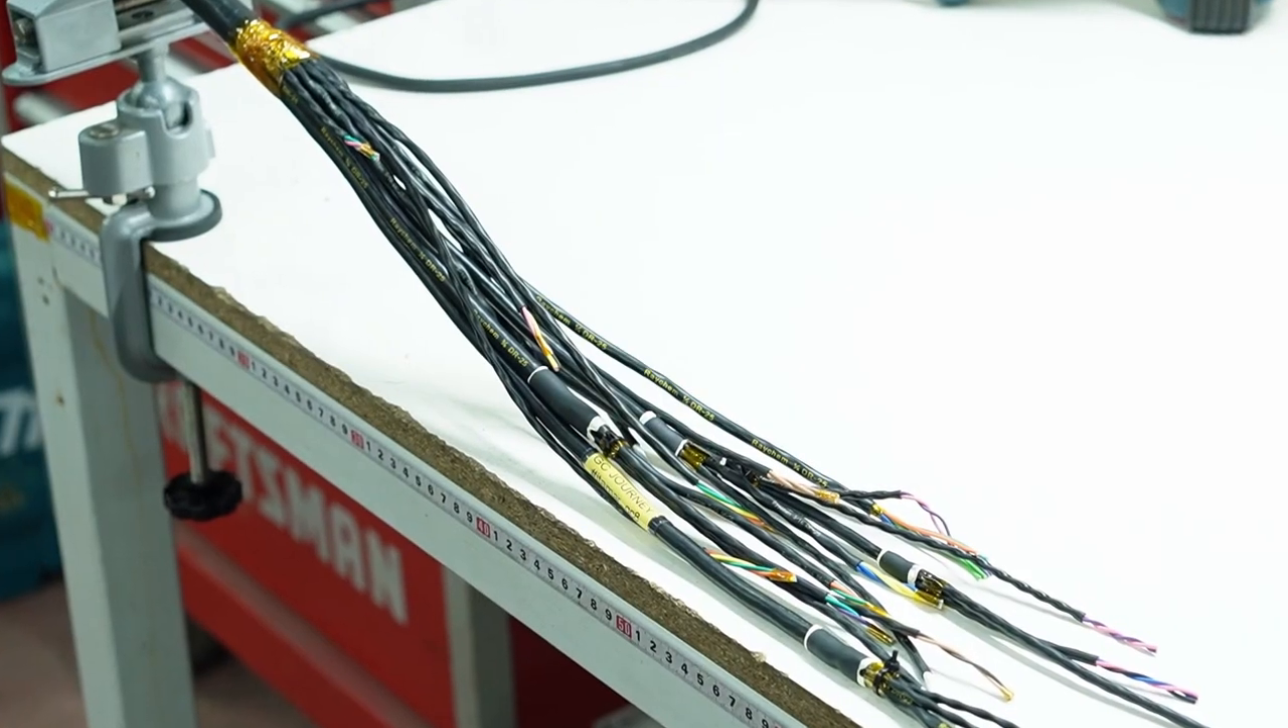The harness is like 92 % complete we're almost done we only need to put the labels on and crimp all the connectors.